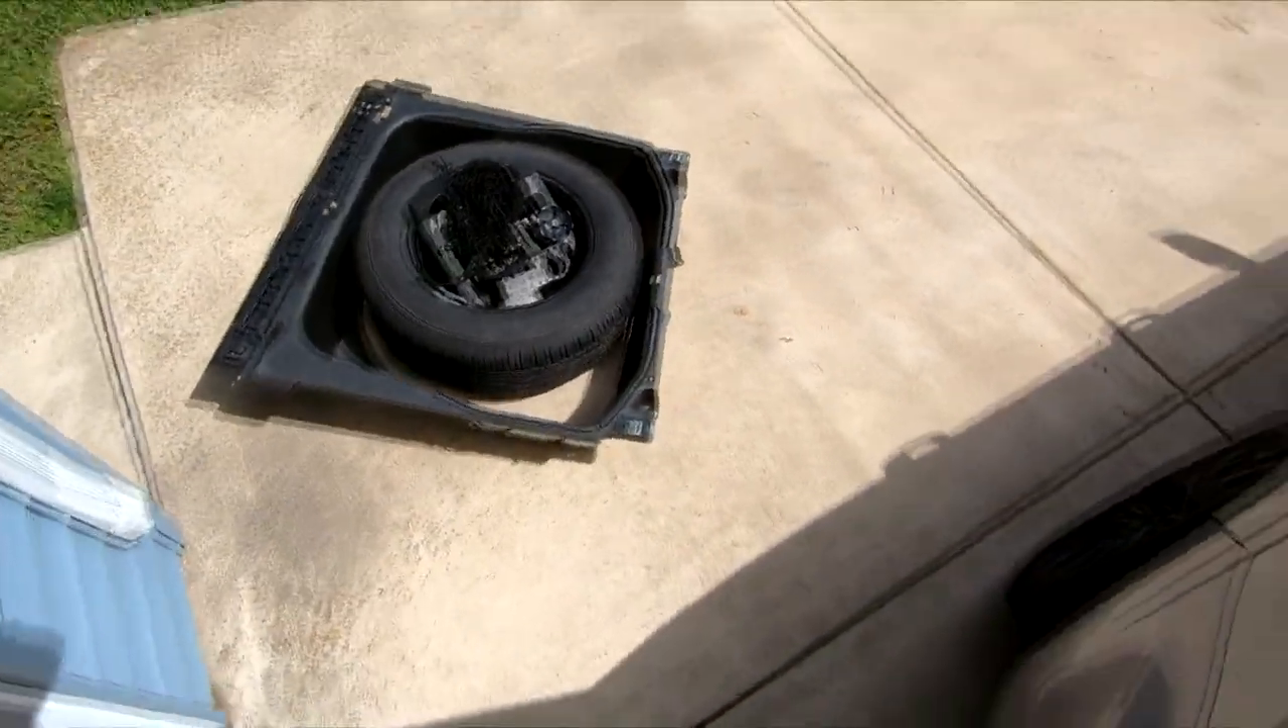So the whole rear of the trunk is out as you can see we got it out so let's climb in have some fun.